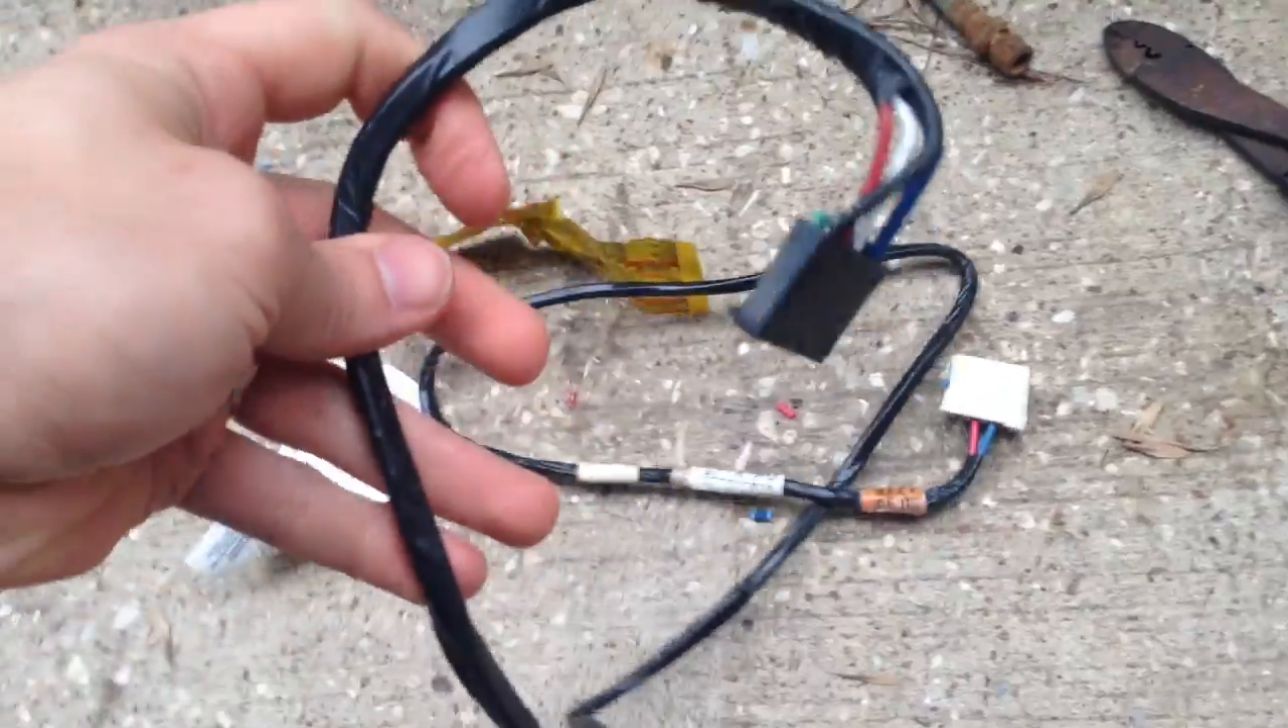Here's our completed harness. All taped up nicely.